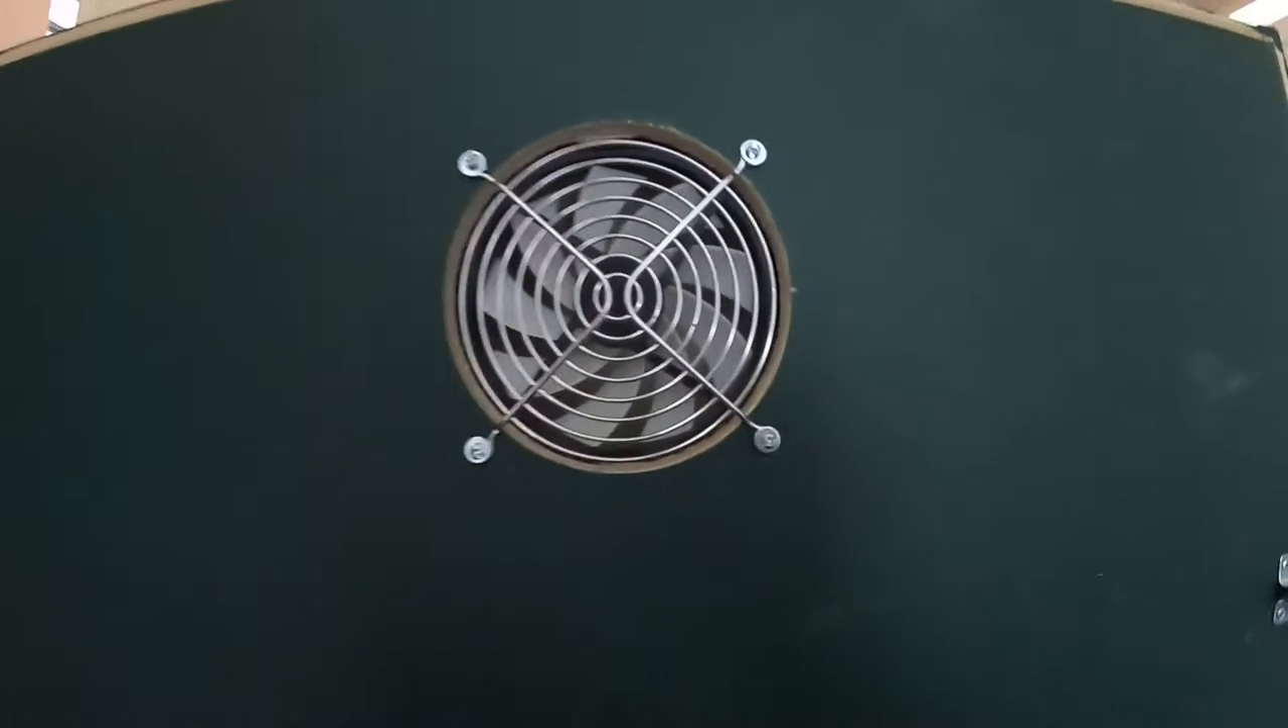Then we put the we drilled this hole and mounted a fan in the back box.